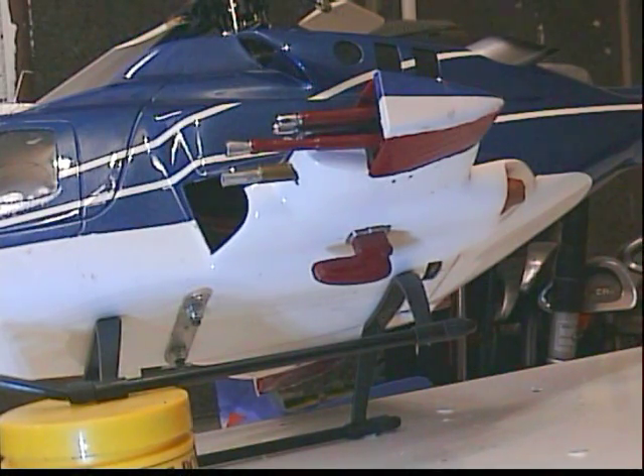Now I've taken the wheels off put skids on.